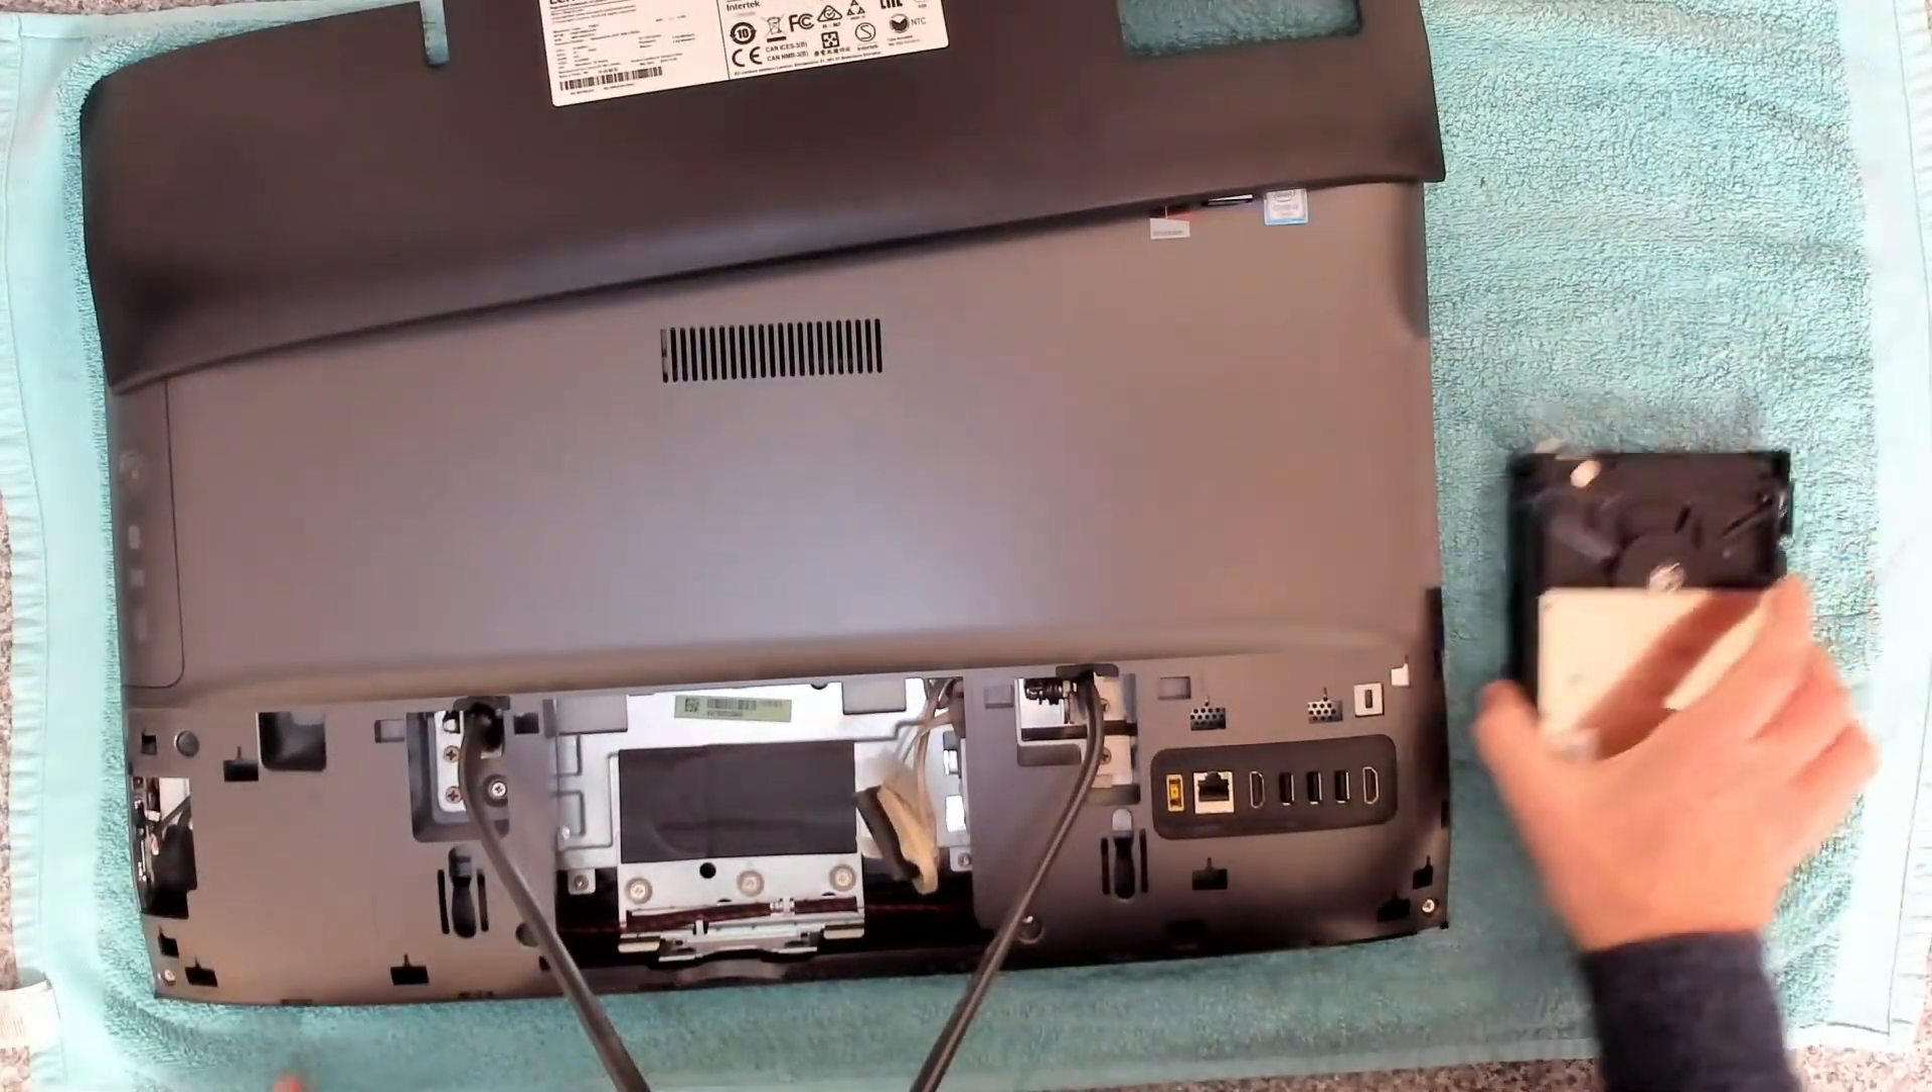So that's it basically that is the hard disk removed.